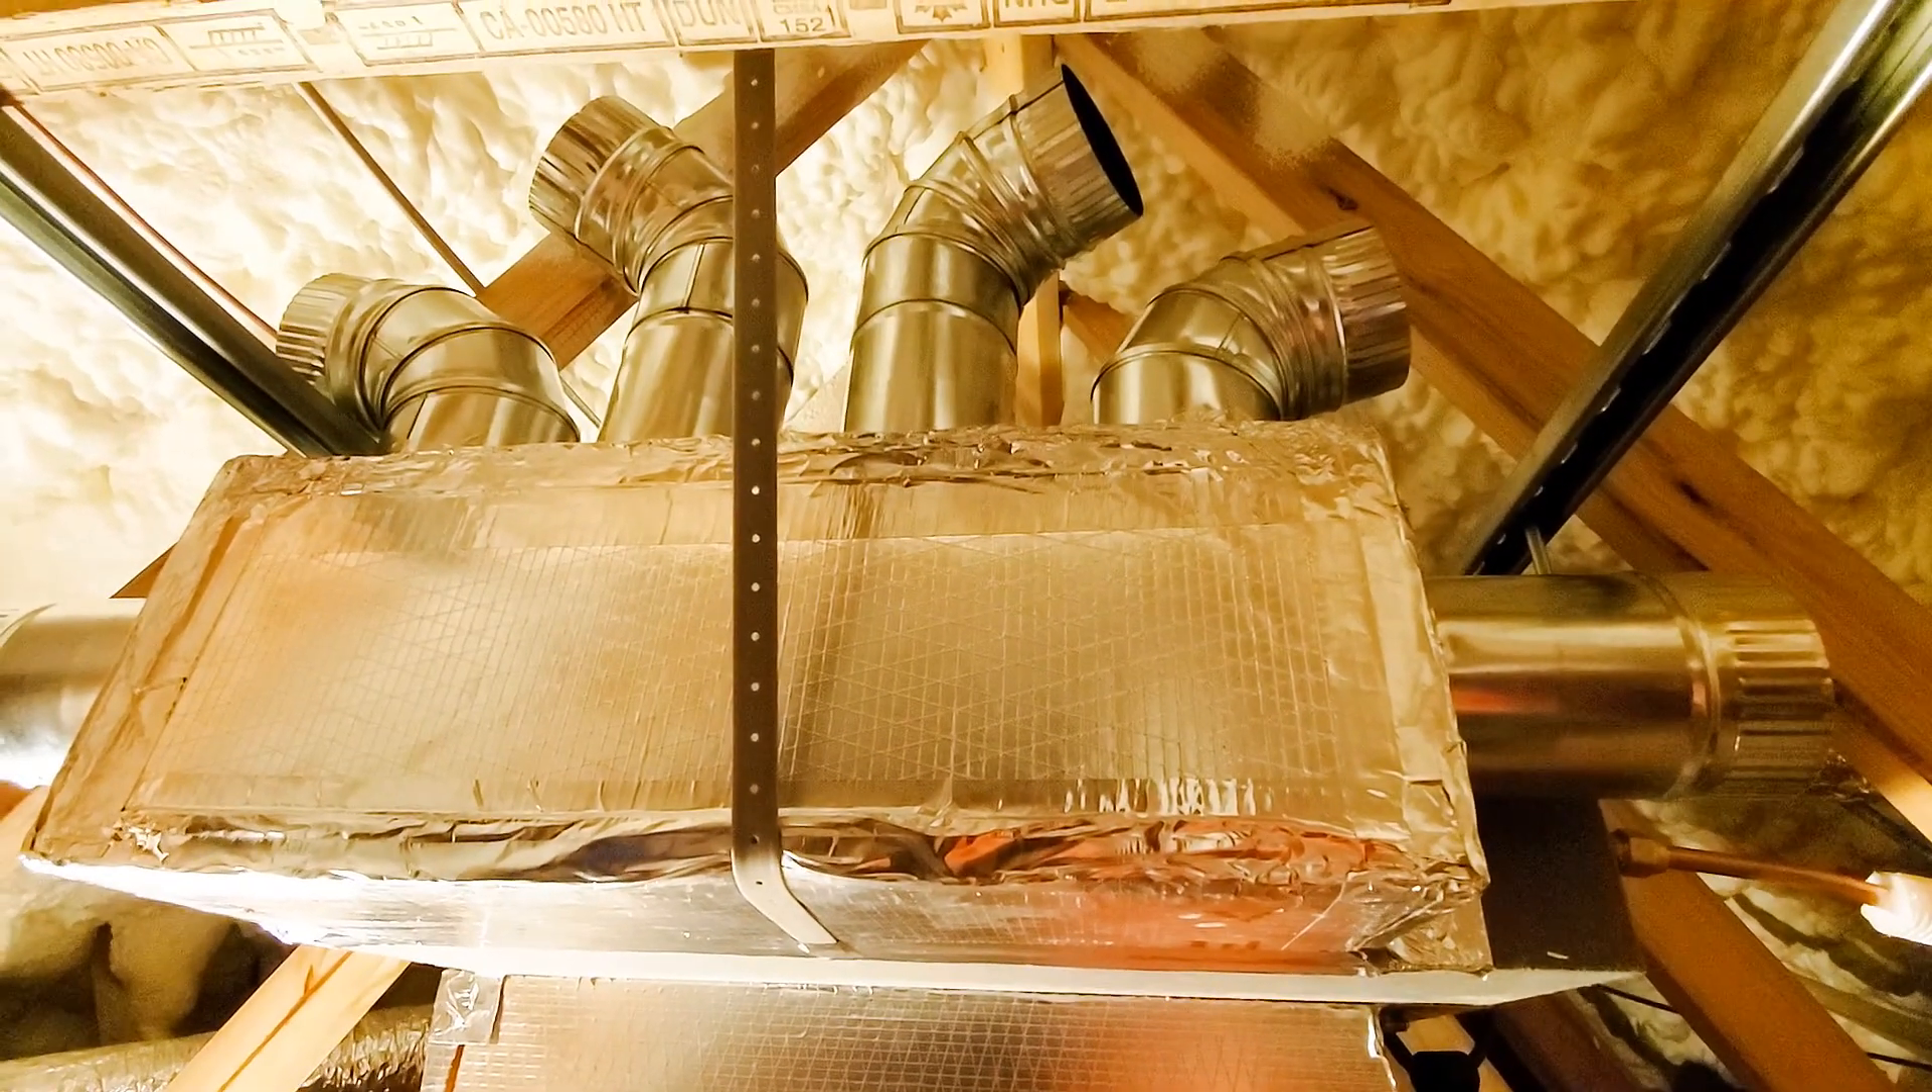So I took the plenum off, turned it upside down, put those 90s on there like that.